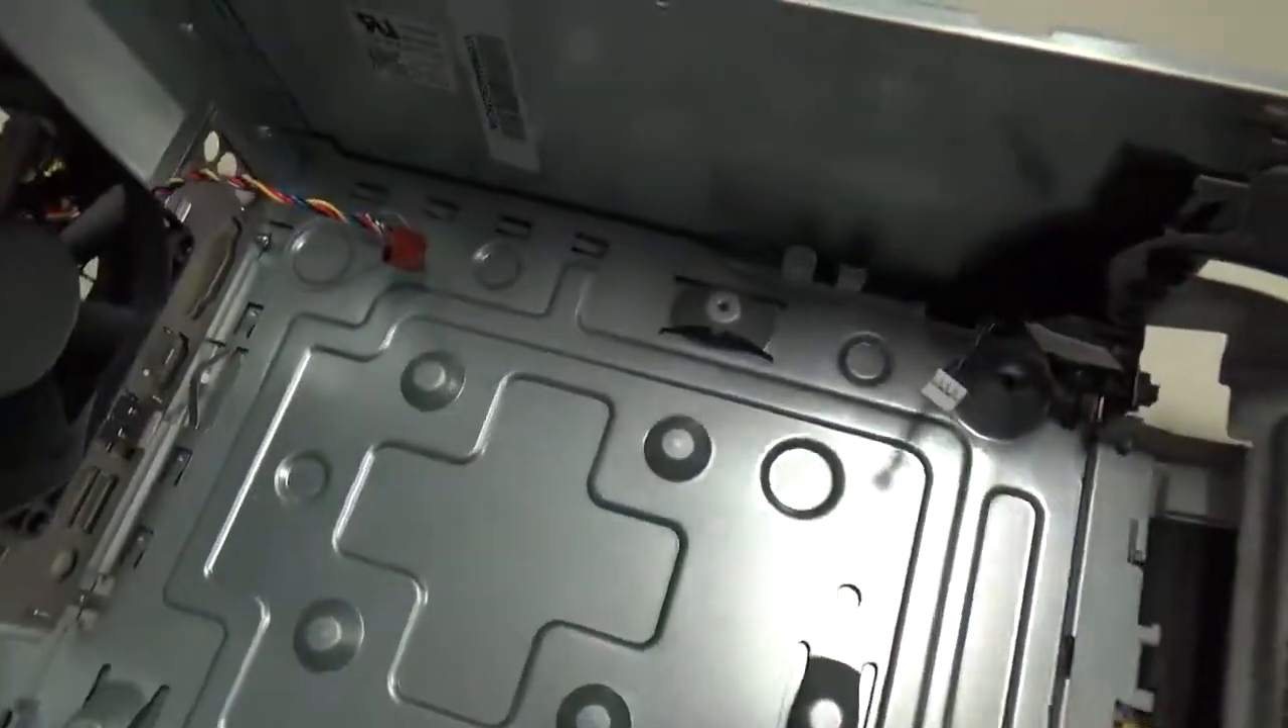All right, so I pulled out the motherboard and this is how it's going to look.